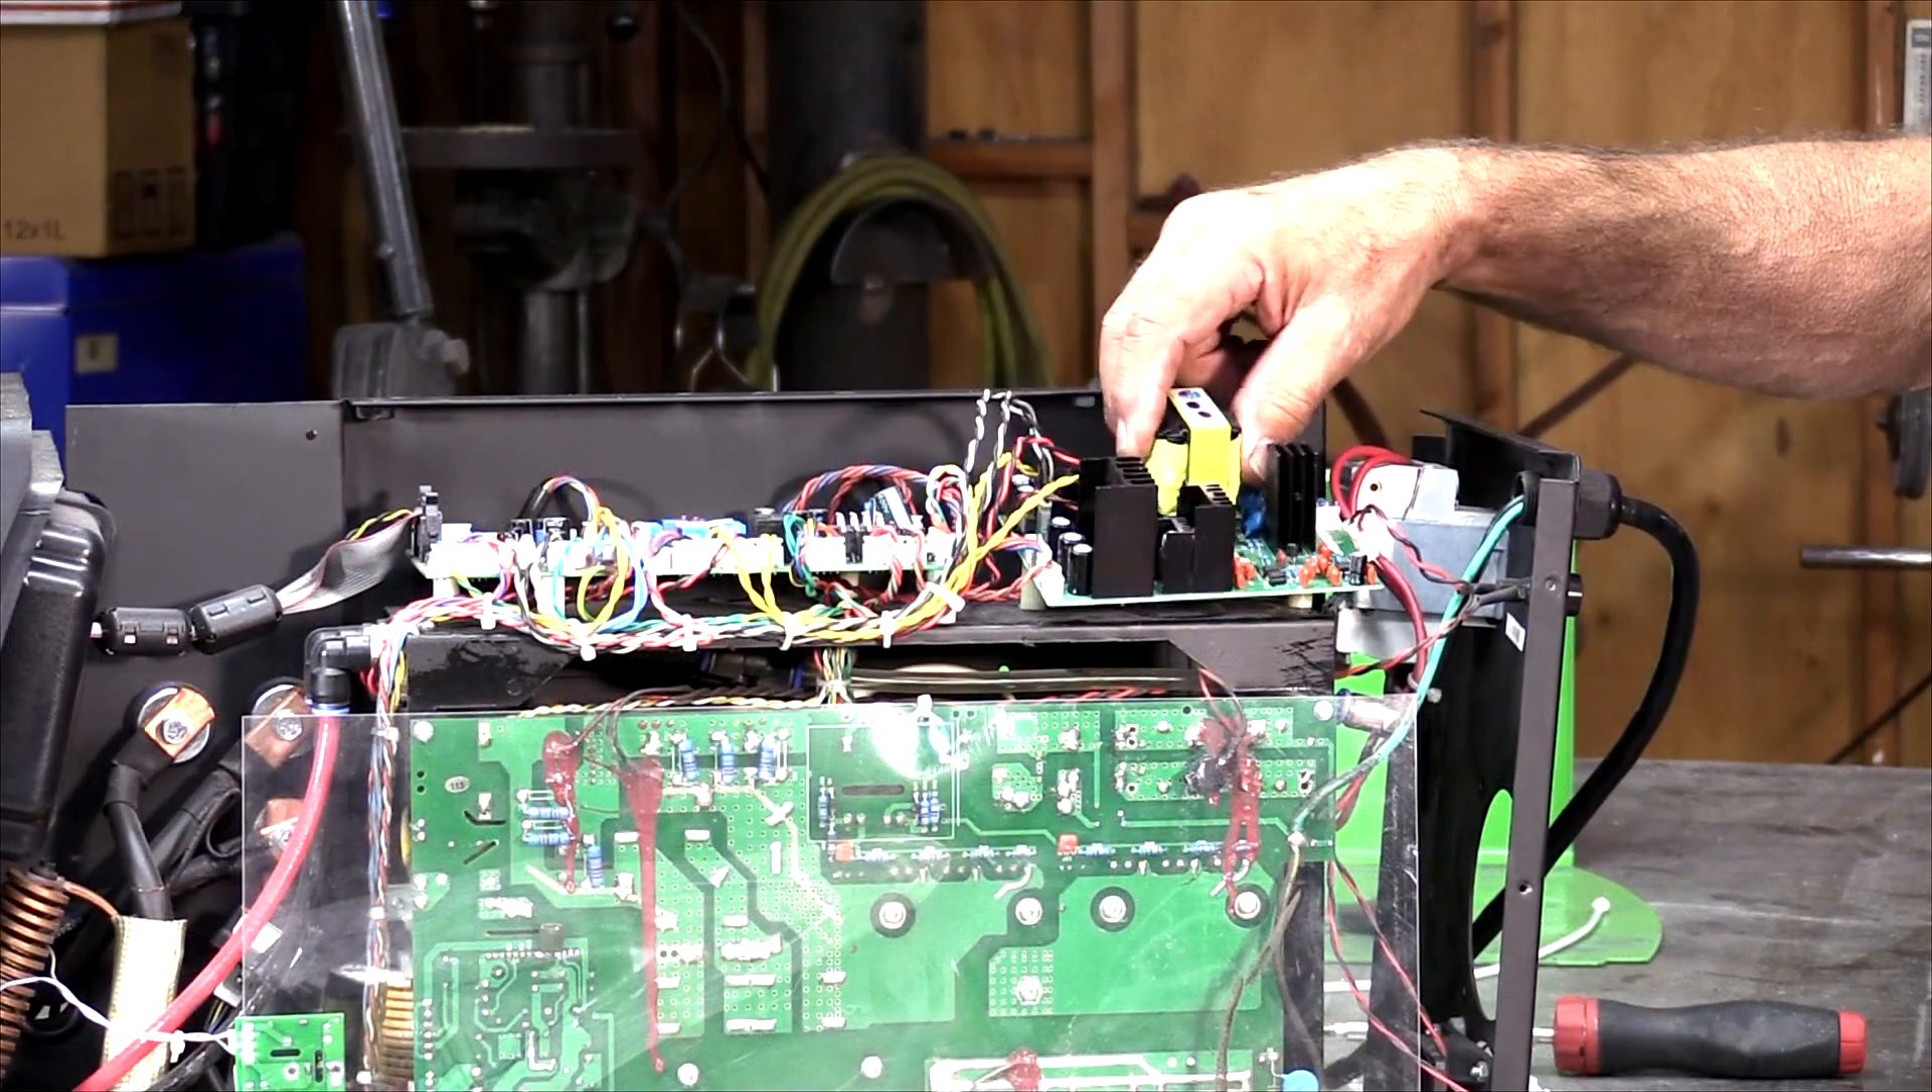You know, the whole metal cover comes off. Finally exposes the inside of the machine.